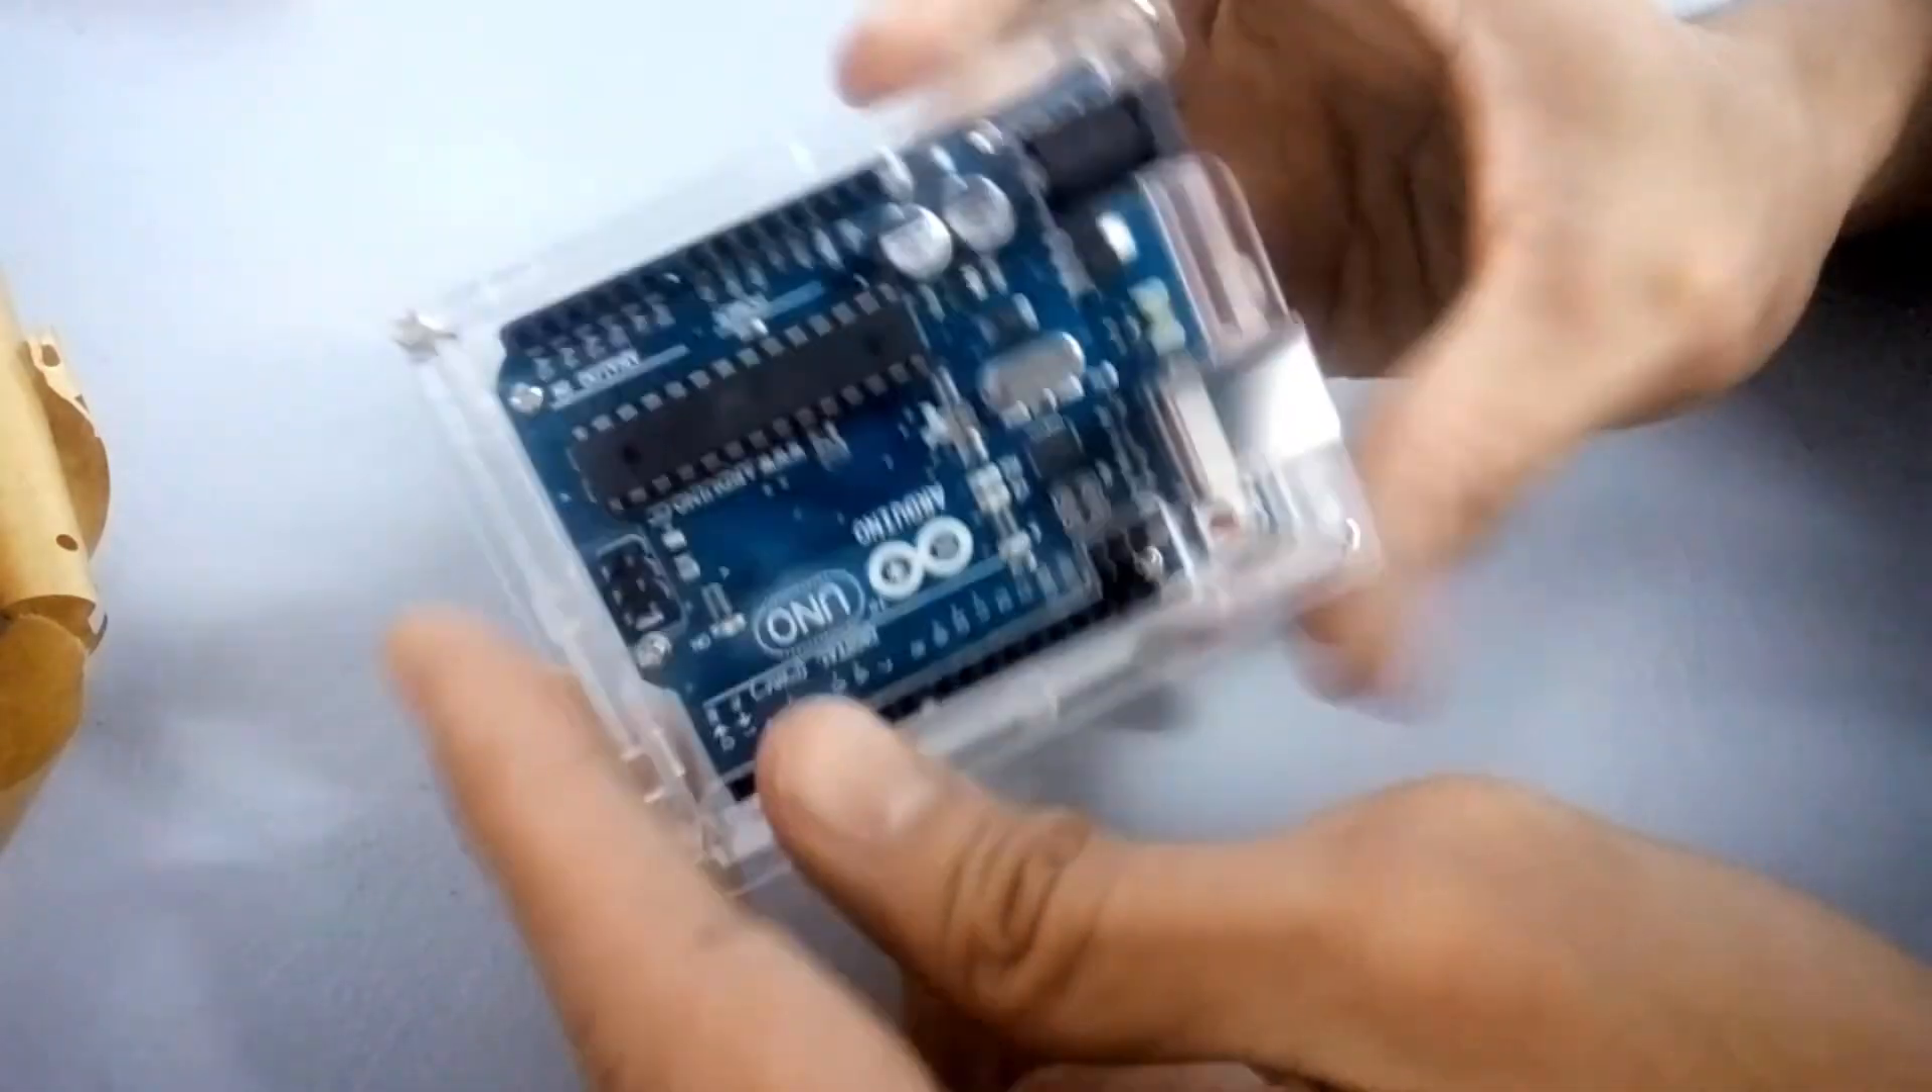Now, I finished to install the acrylic case in Arduino Uno board.